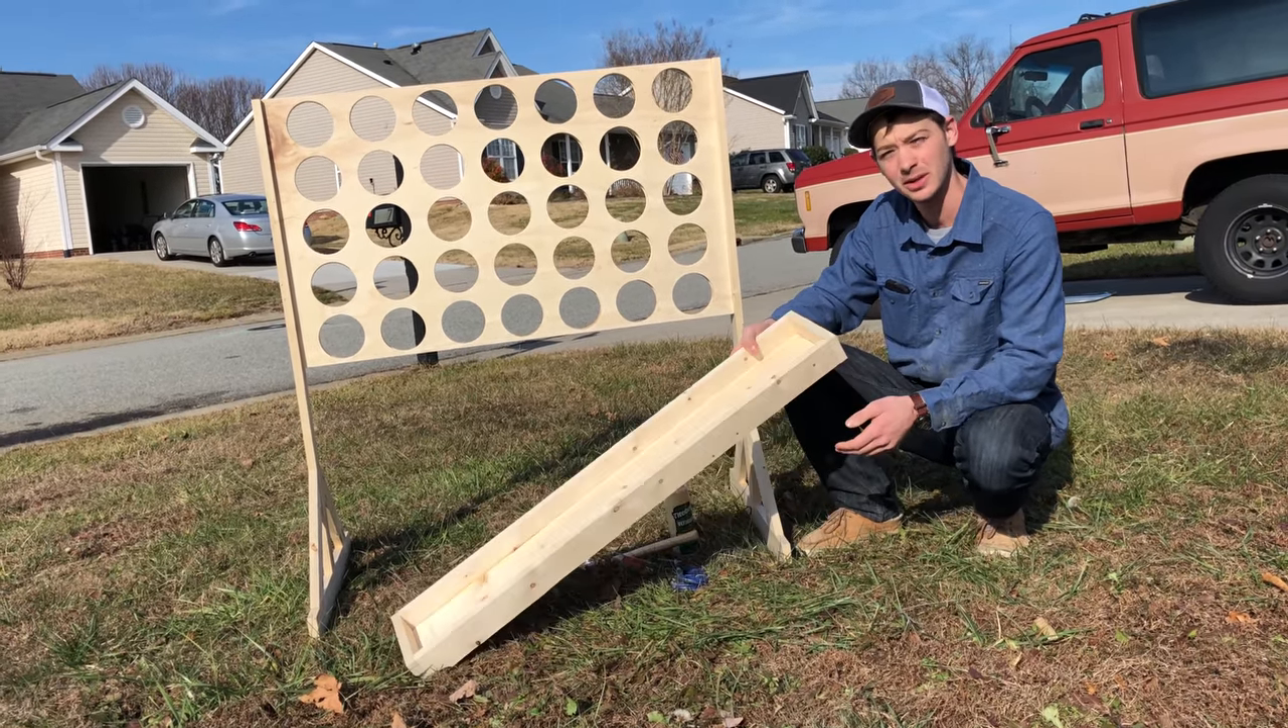Now that I've got the legs attached, I went ahead and assembled the tray that will hold the discs when they're not in use.